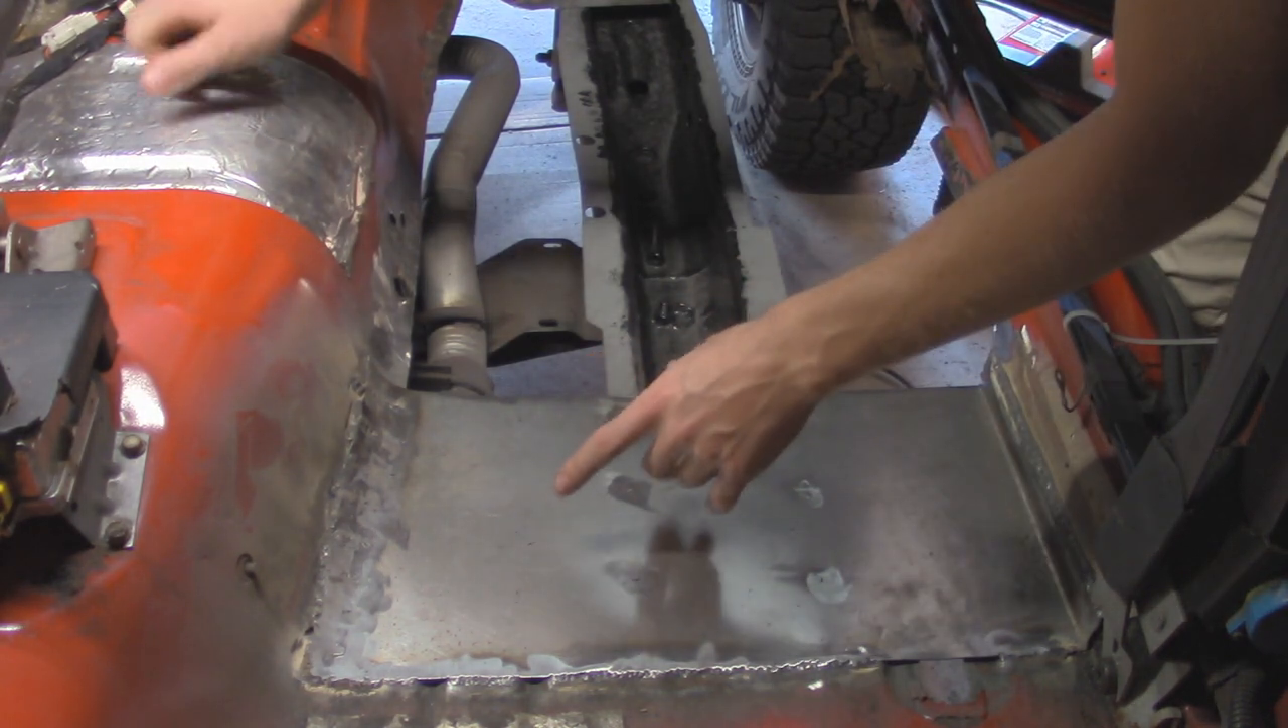Alright it's the next day now and last night I finished welding in this first little section right here.